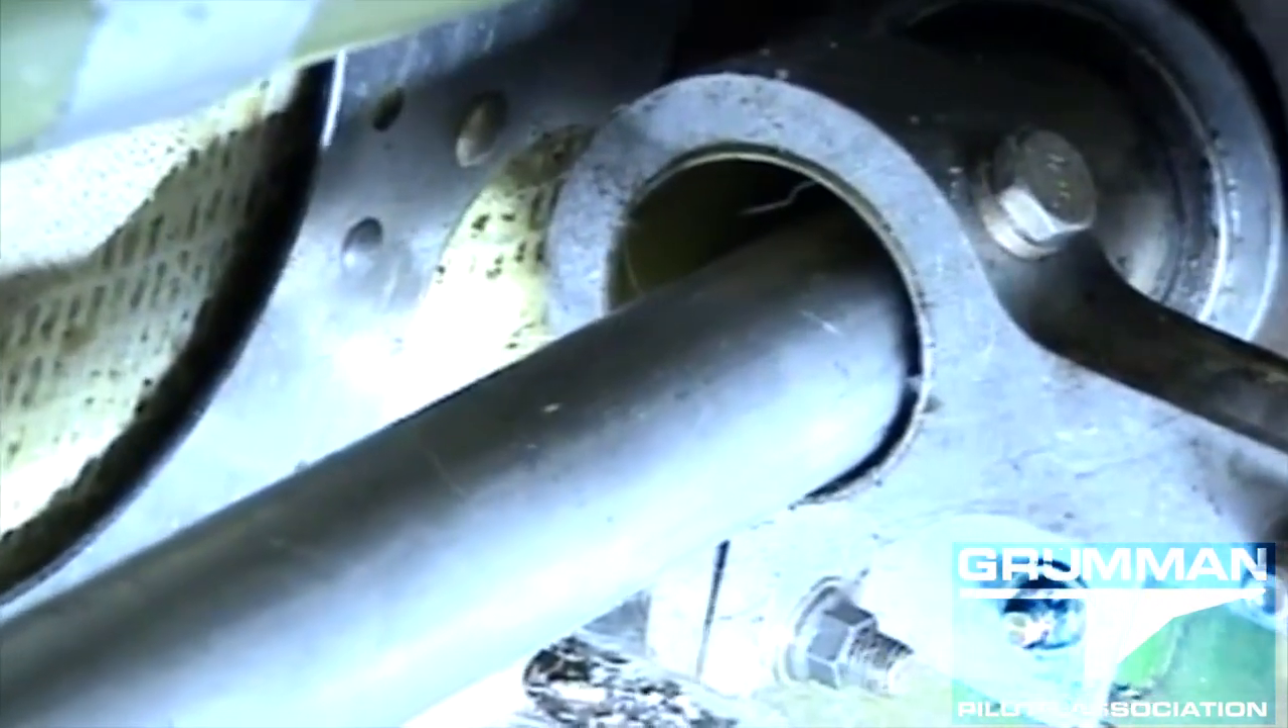Take note that the aileron torque tube is nowhere near centered.